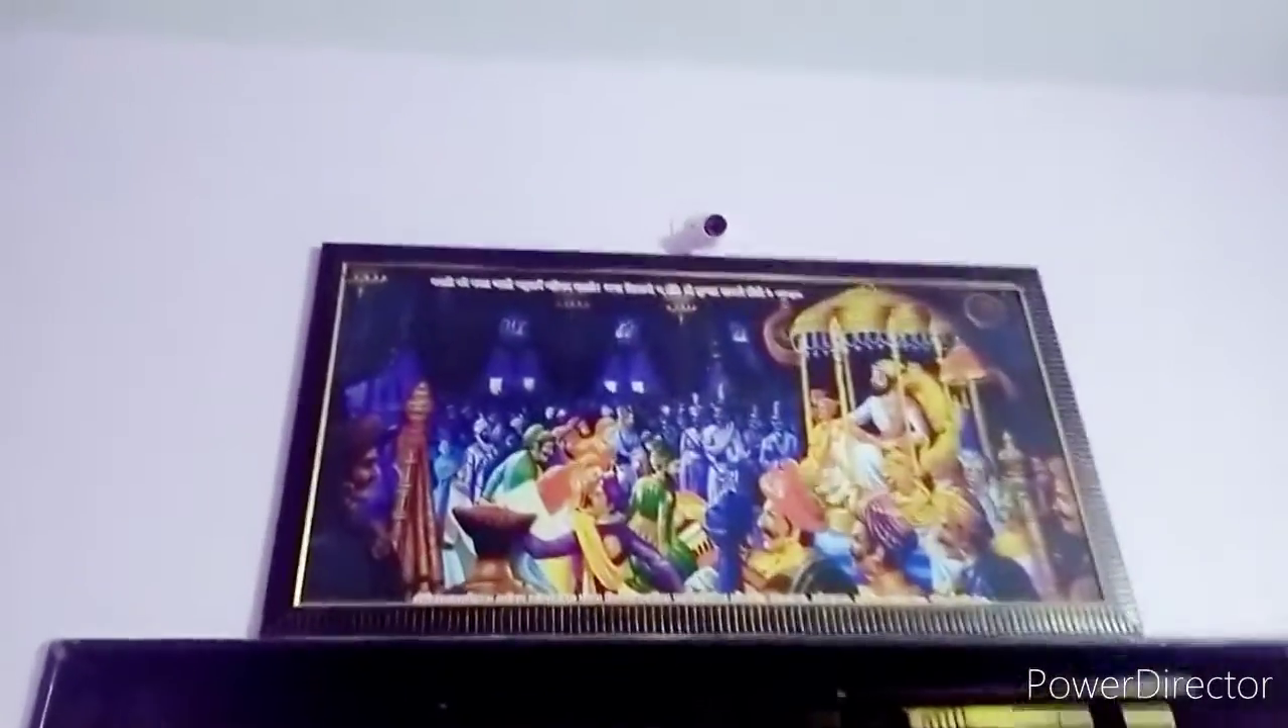तो यह देखें इंडियन जुगाड़ करके हमने यह फ्रेम यहां पर लगा दी है।